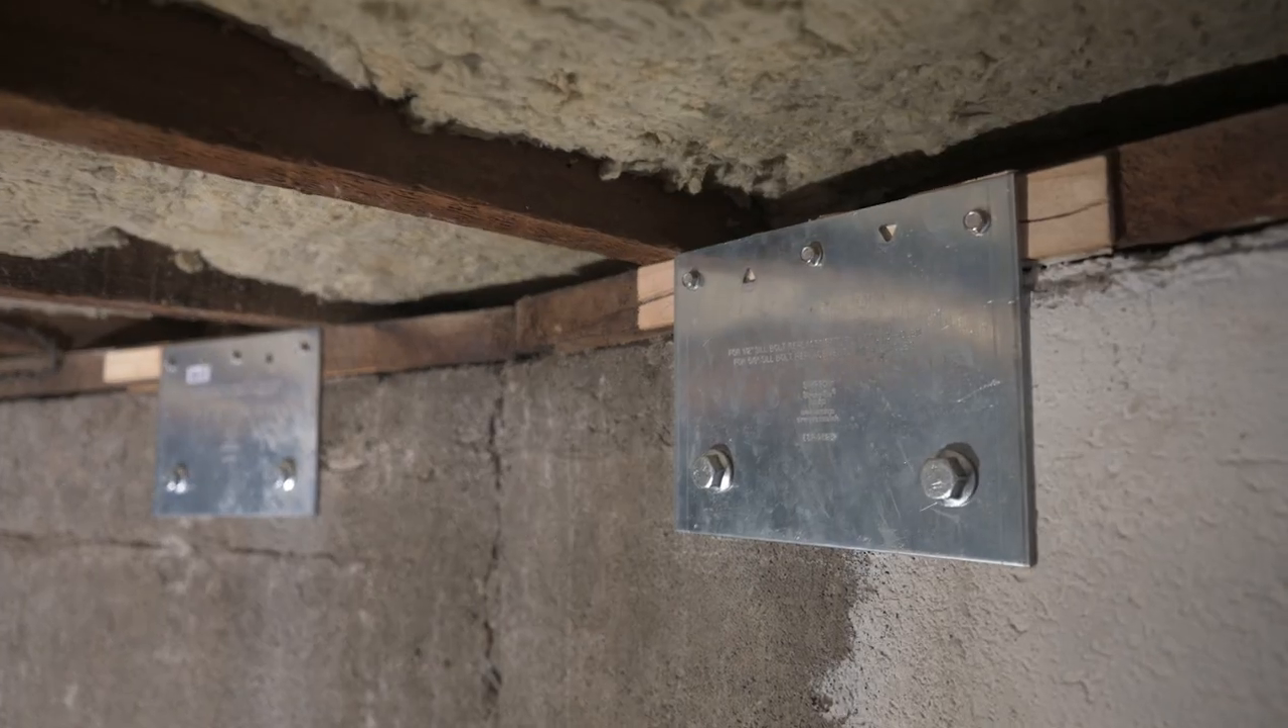To keep it neat I'm just cutting off the tops of the shims and that's one foundation plate installed.